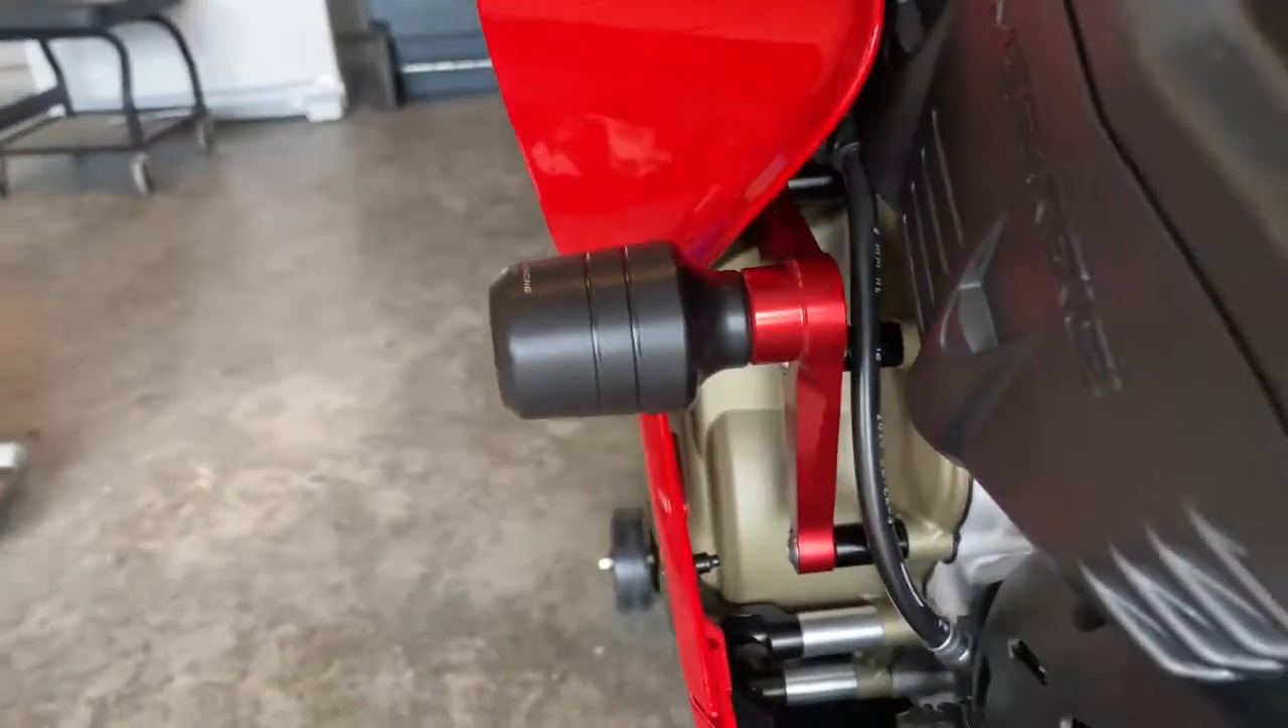Got the CNC frame sliders installed.